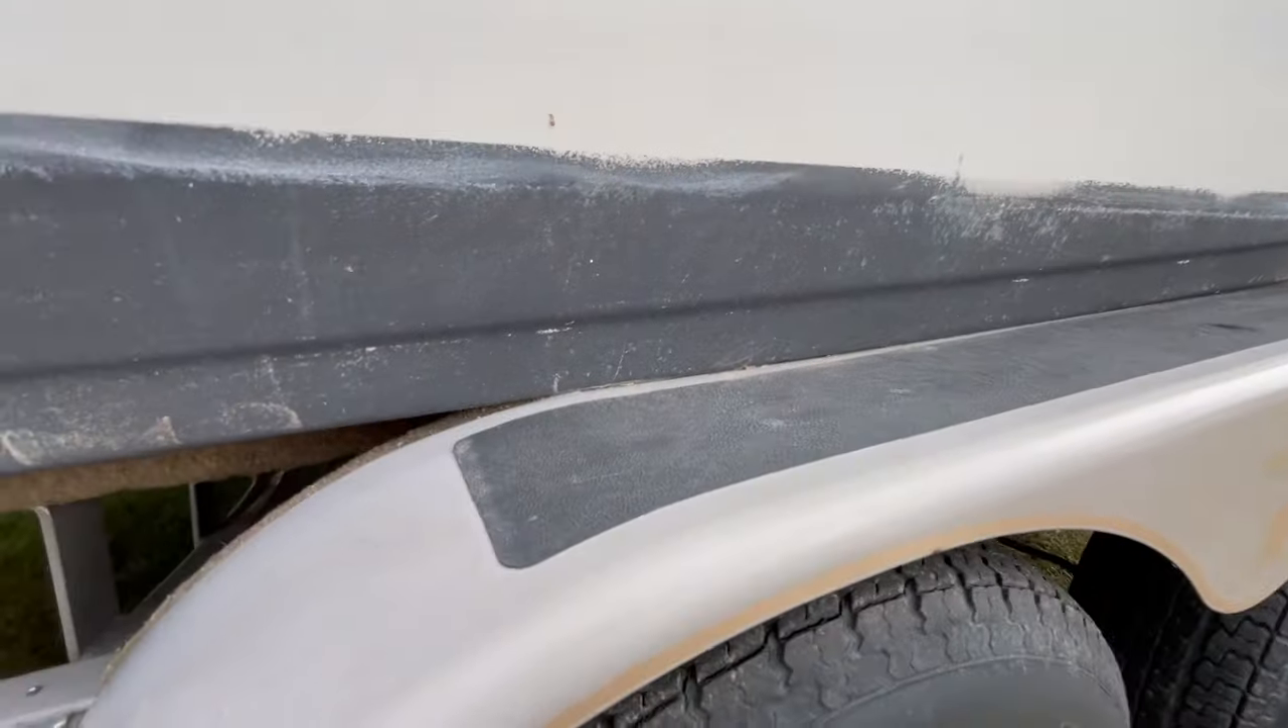Man that hull is actually sitting on the fender of the trailer.